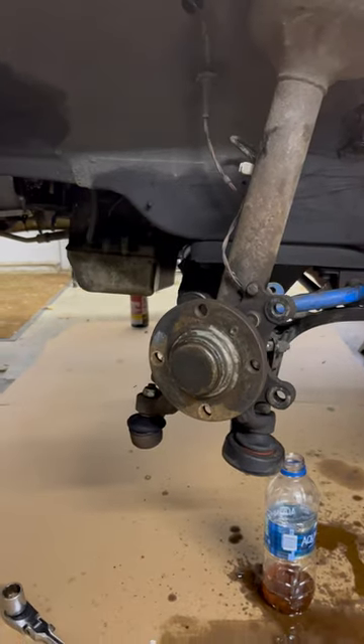Let's take a second and admire the bare bones here with all of the brake components out of the way.